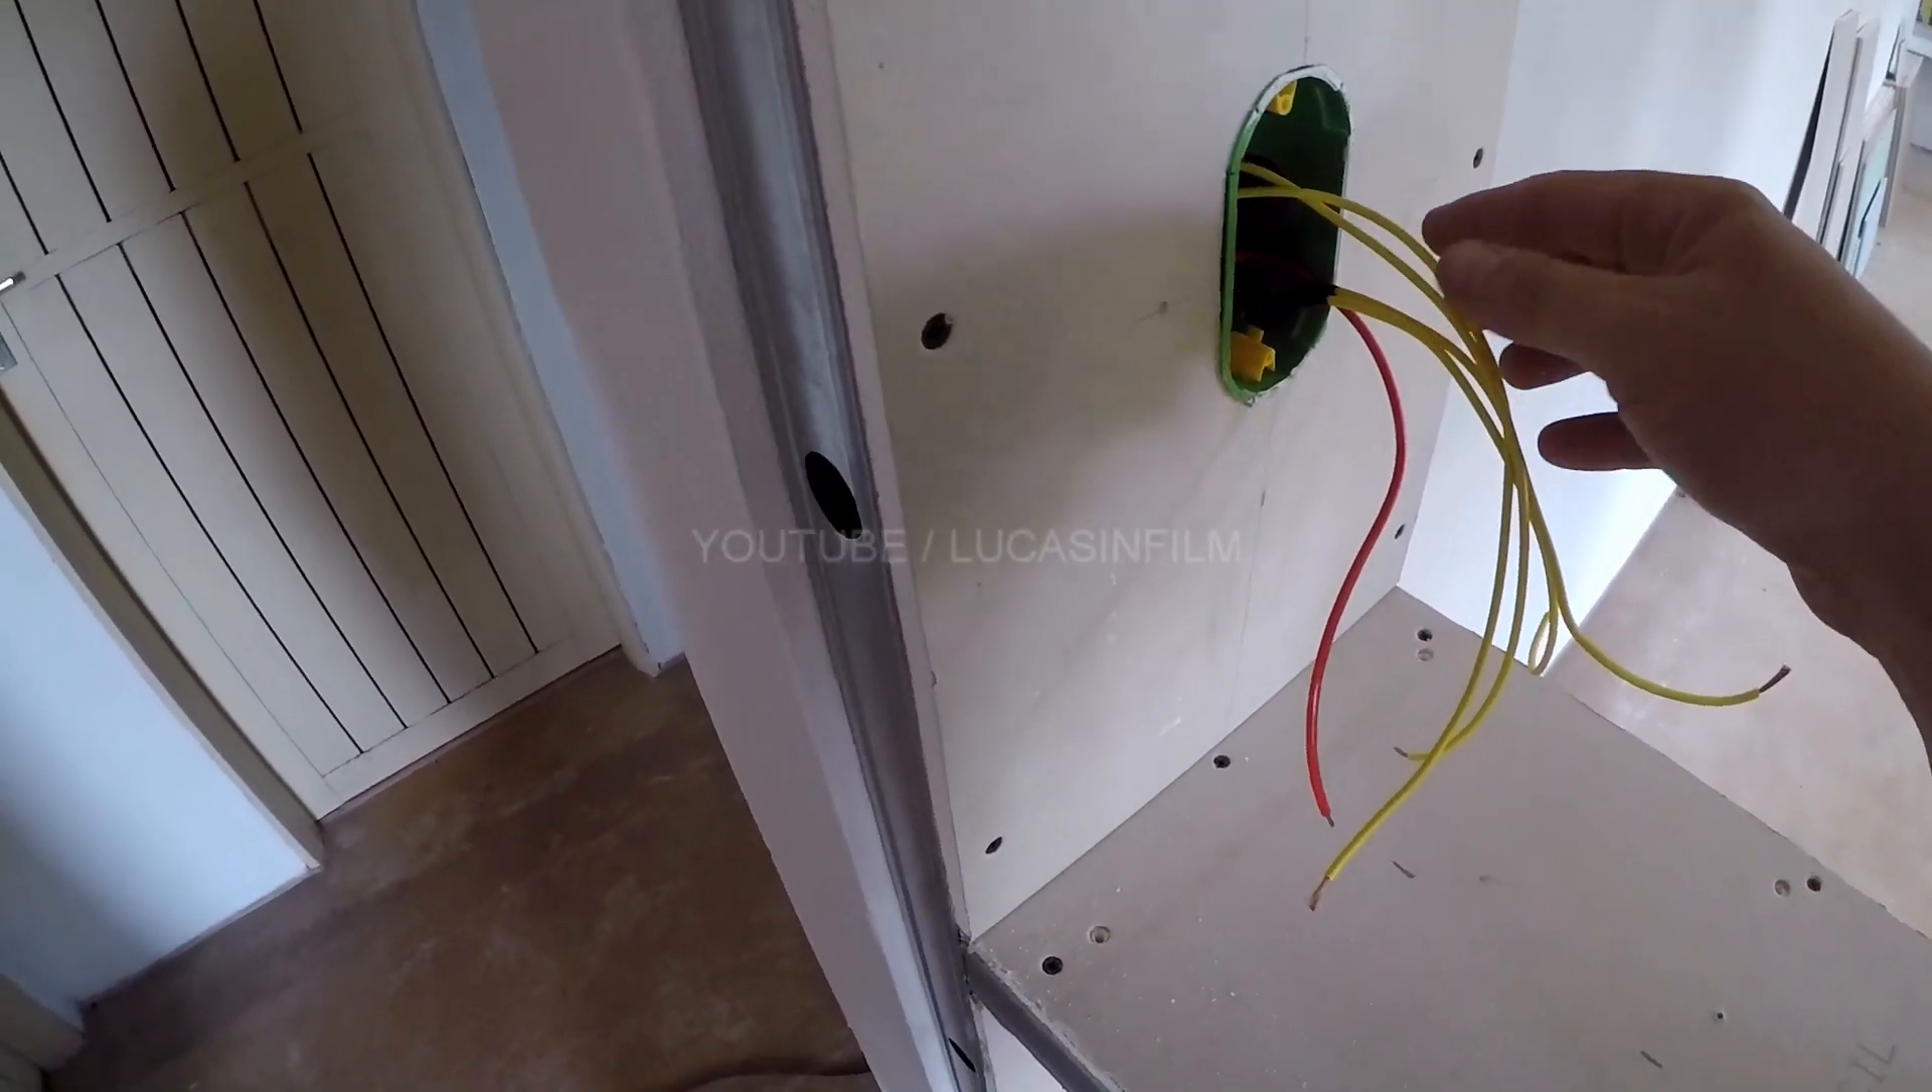A gente chapeou aqui, colocou uma caixinha 4x2 e transferiu a fiação para essa caixinha.